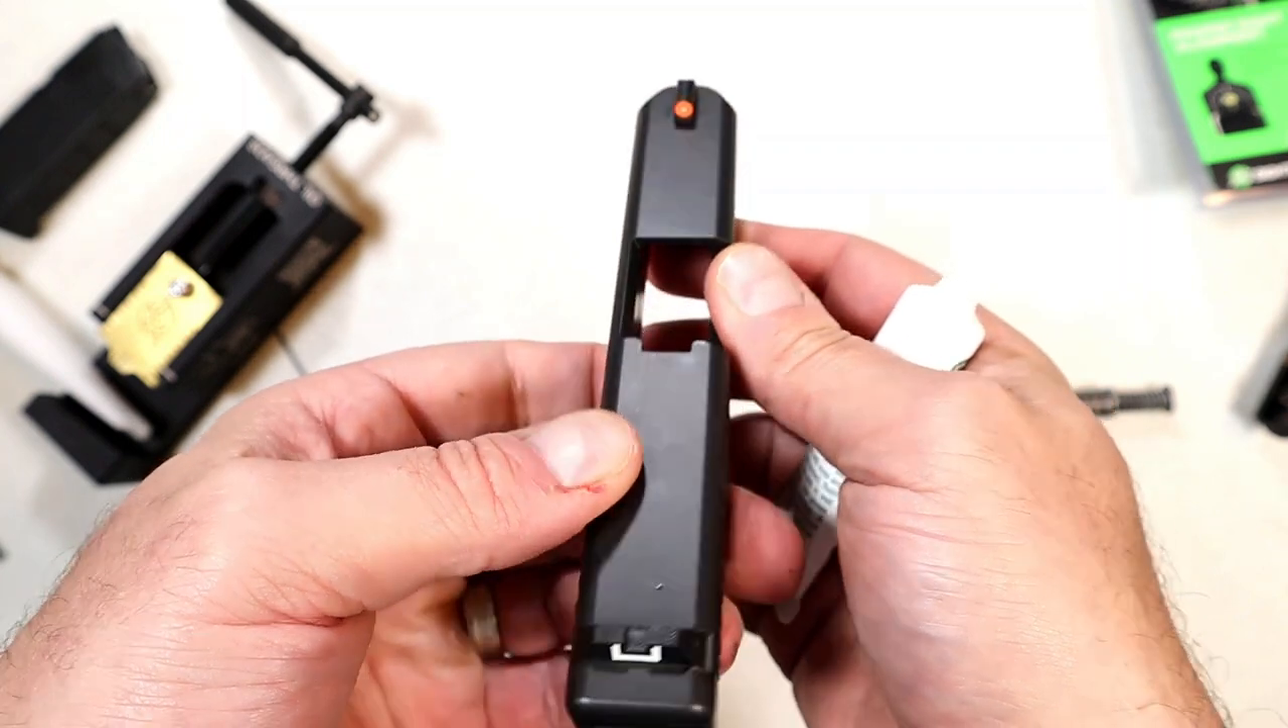Right there the front sight is installed.